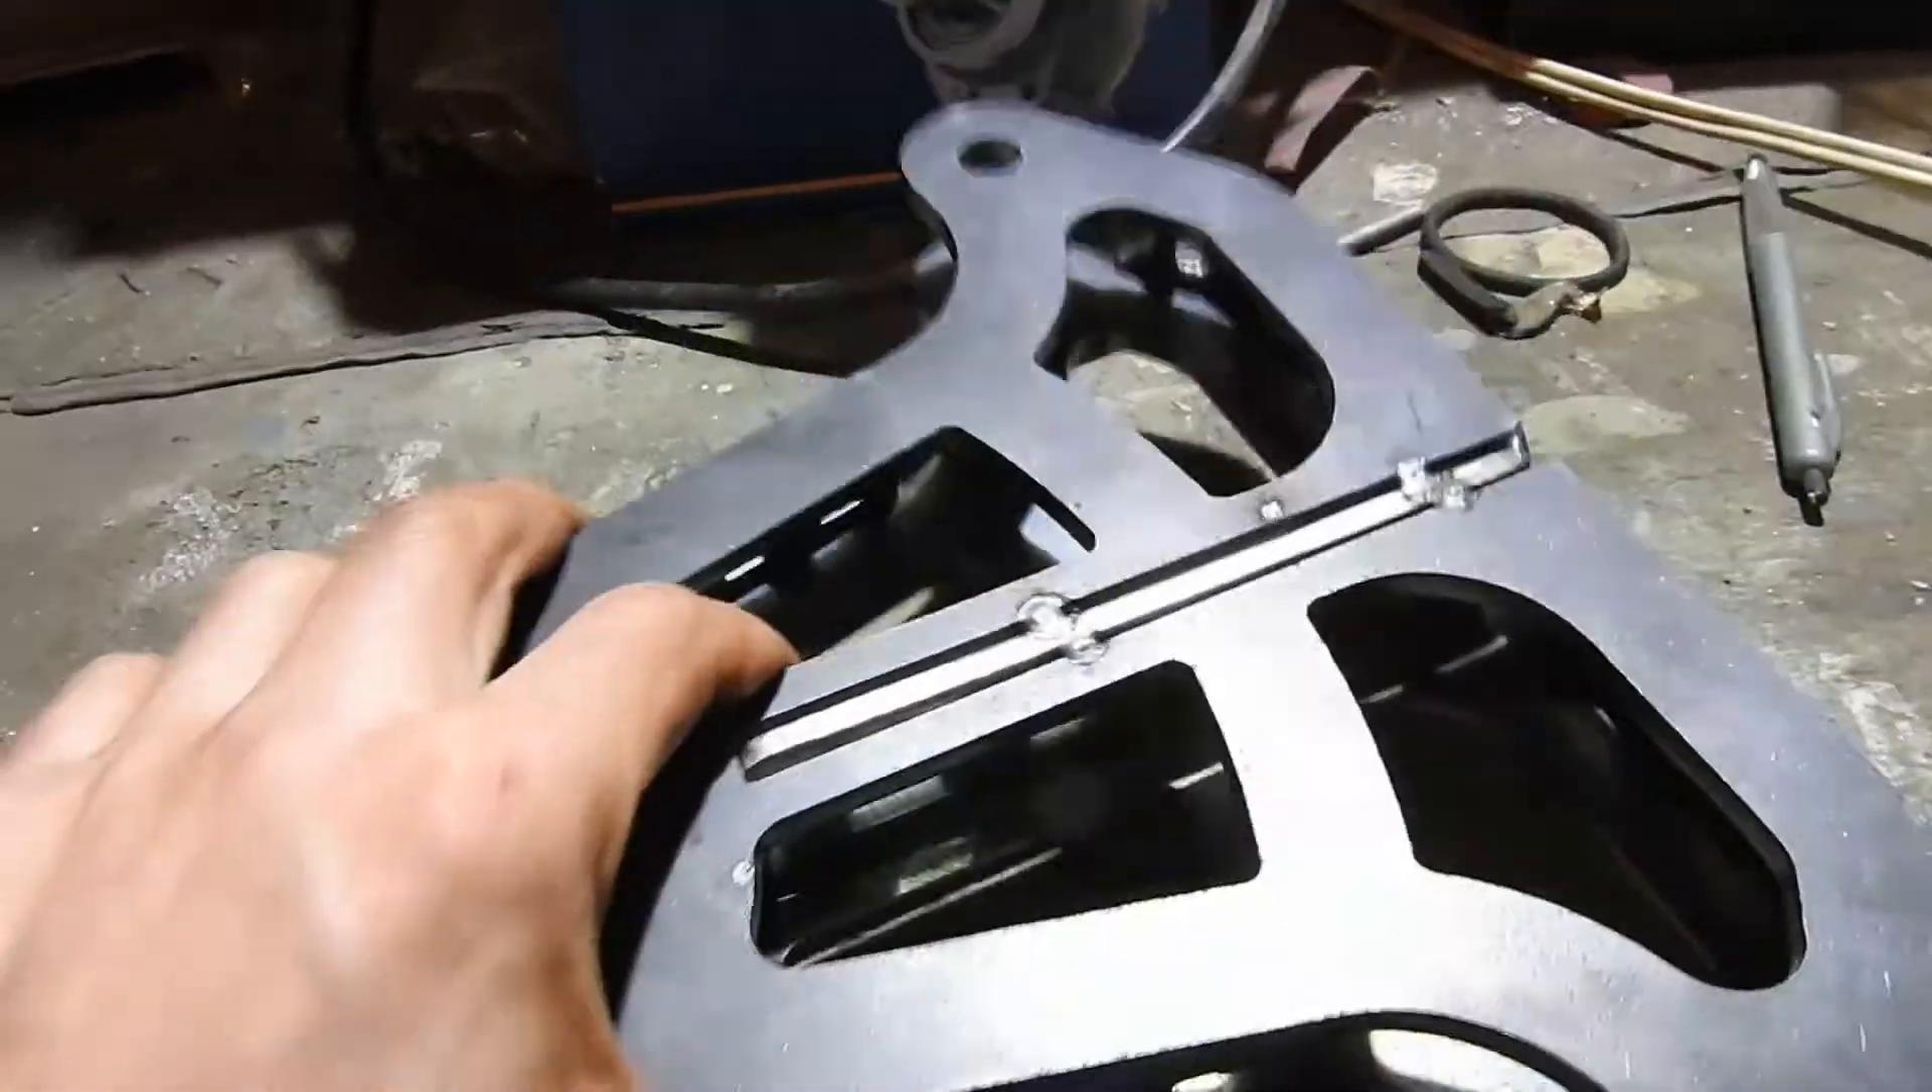This is the bell crank that my front suspension is going to pivot on just tacked together at the moment.